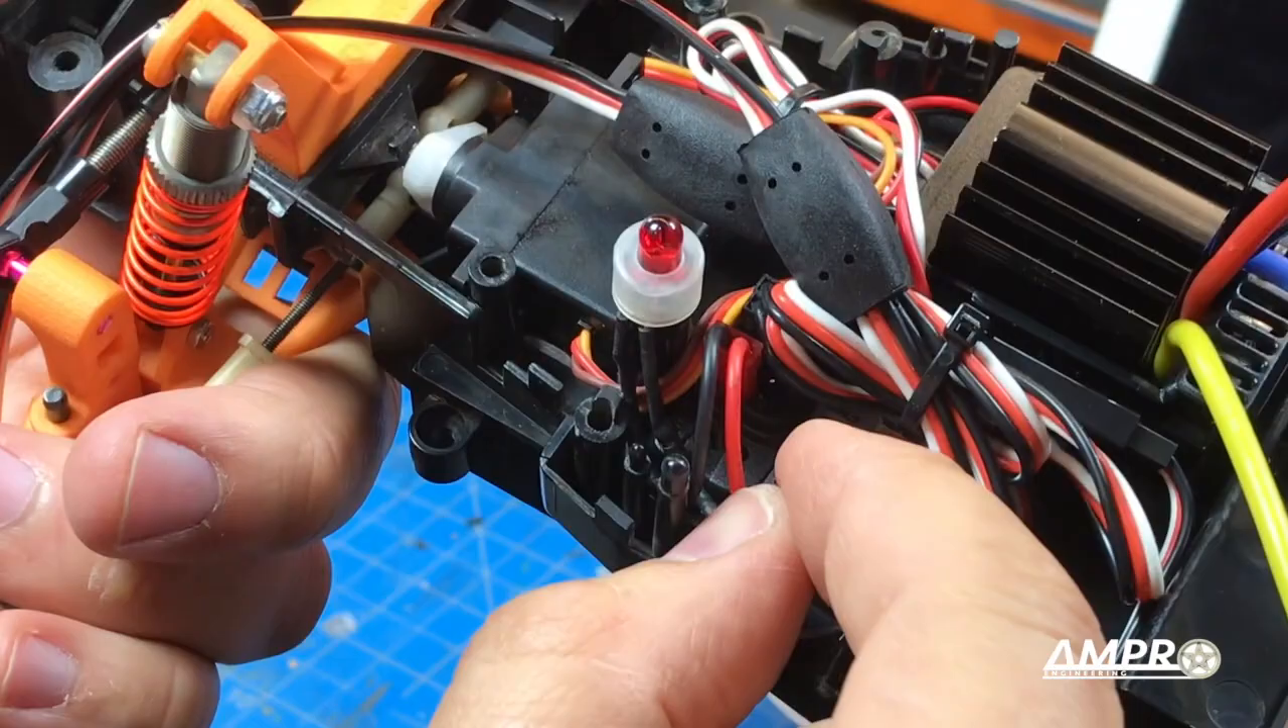The LED has been installed. It's just plugged right in there.